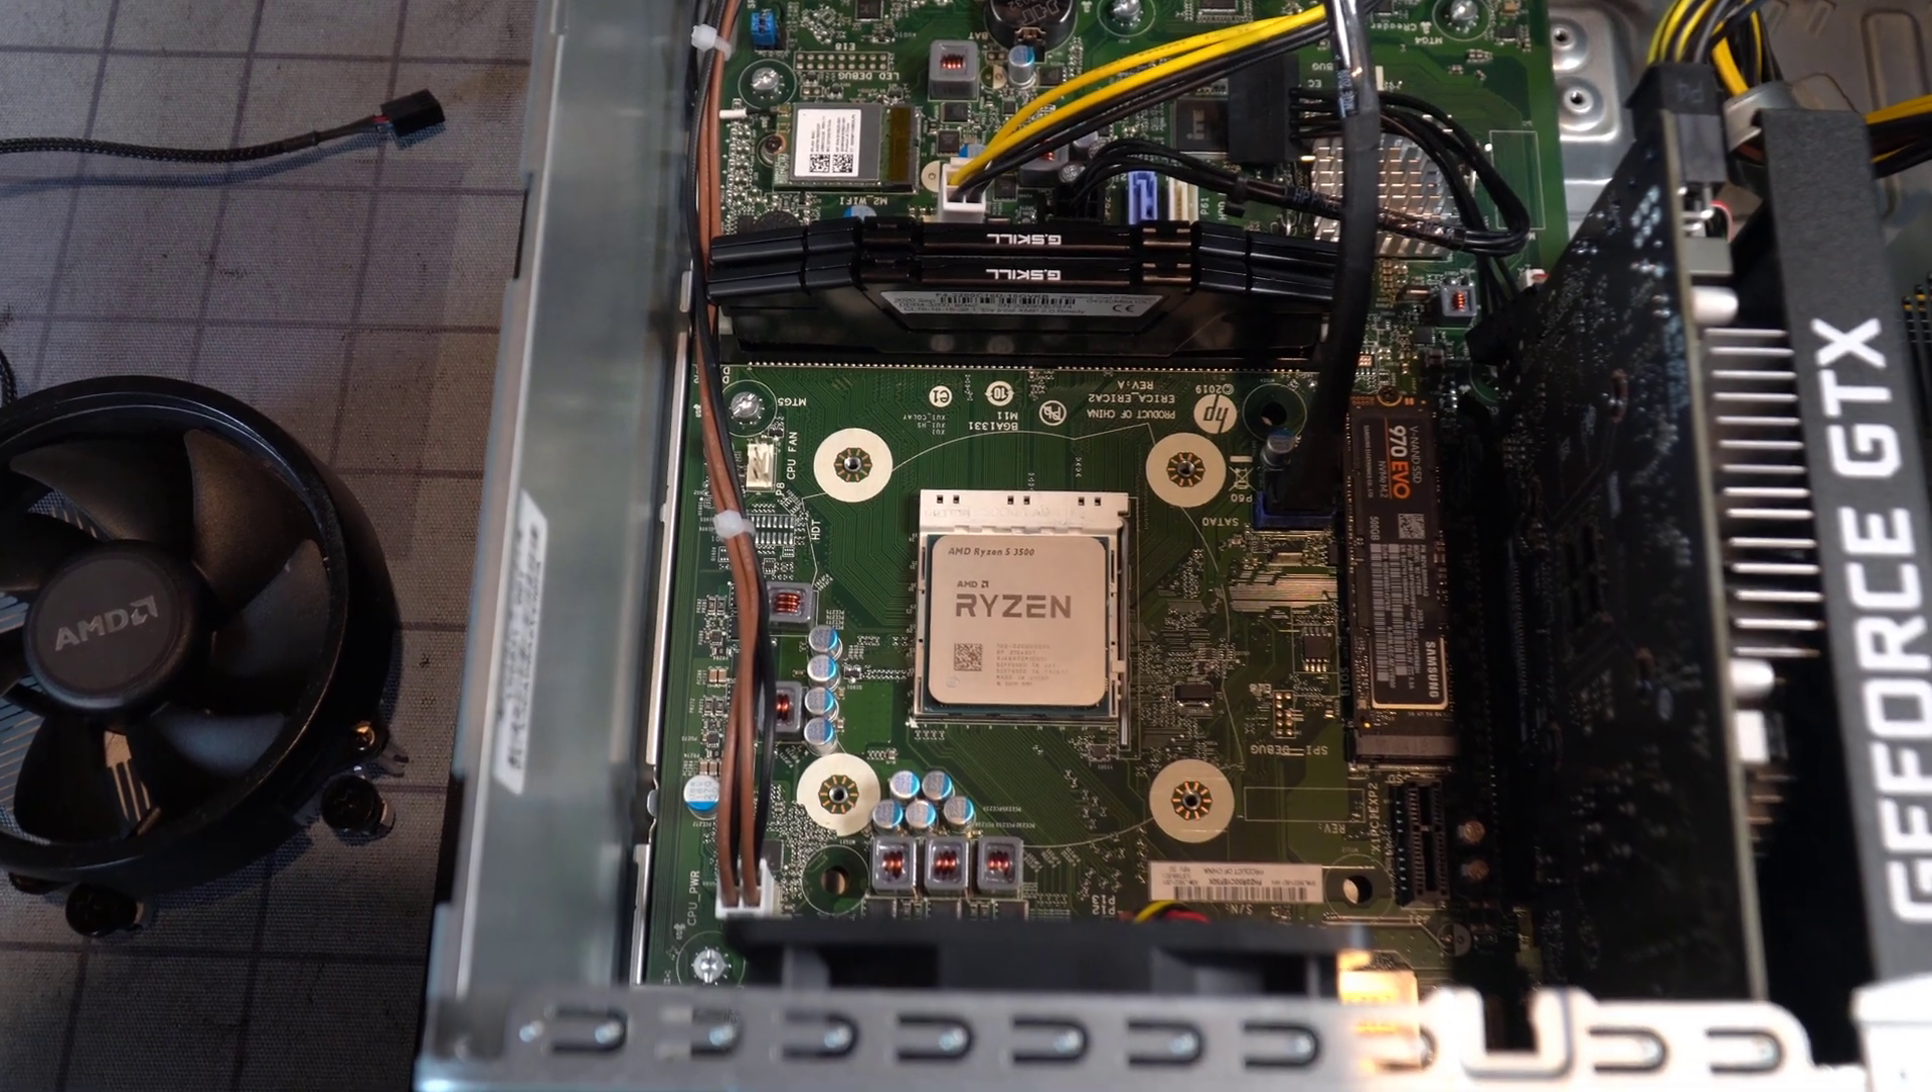And then here is the stock AMD Ryzen 5 3500 CPU after you take off the CPU cooler.